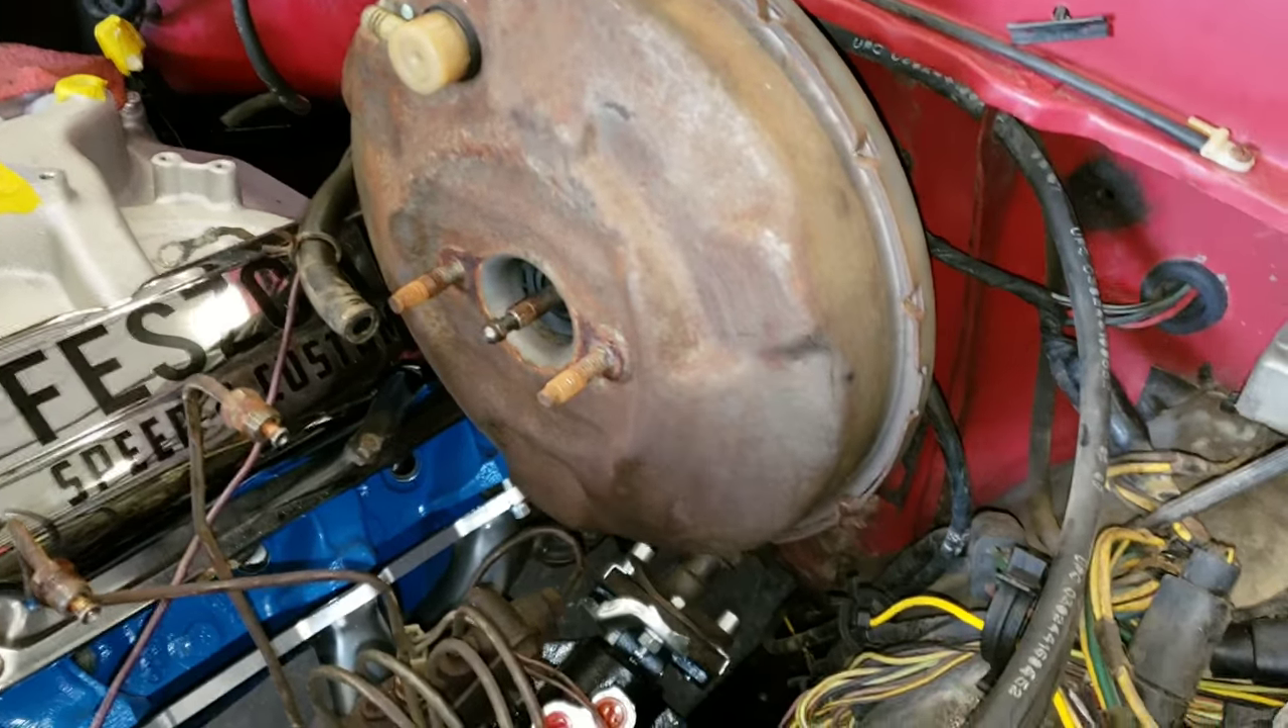Okay, so now the master cylinder has been removed, and here we have the brake booster.